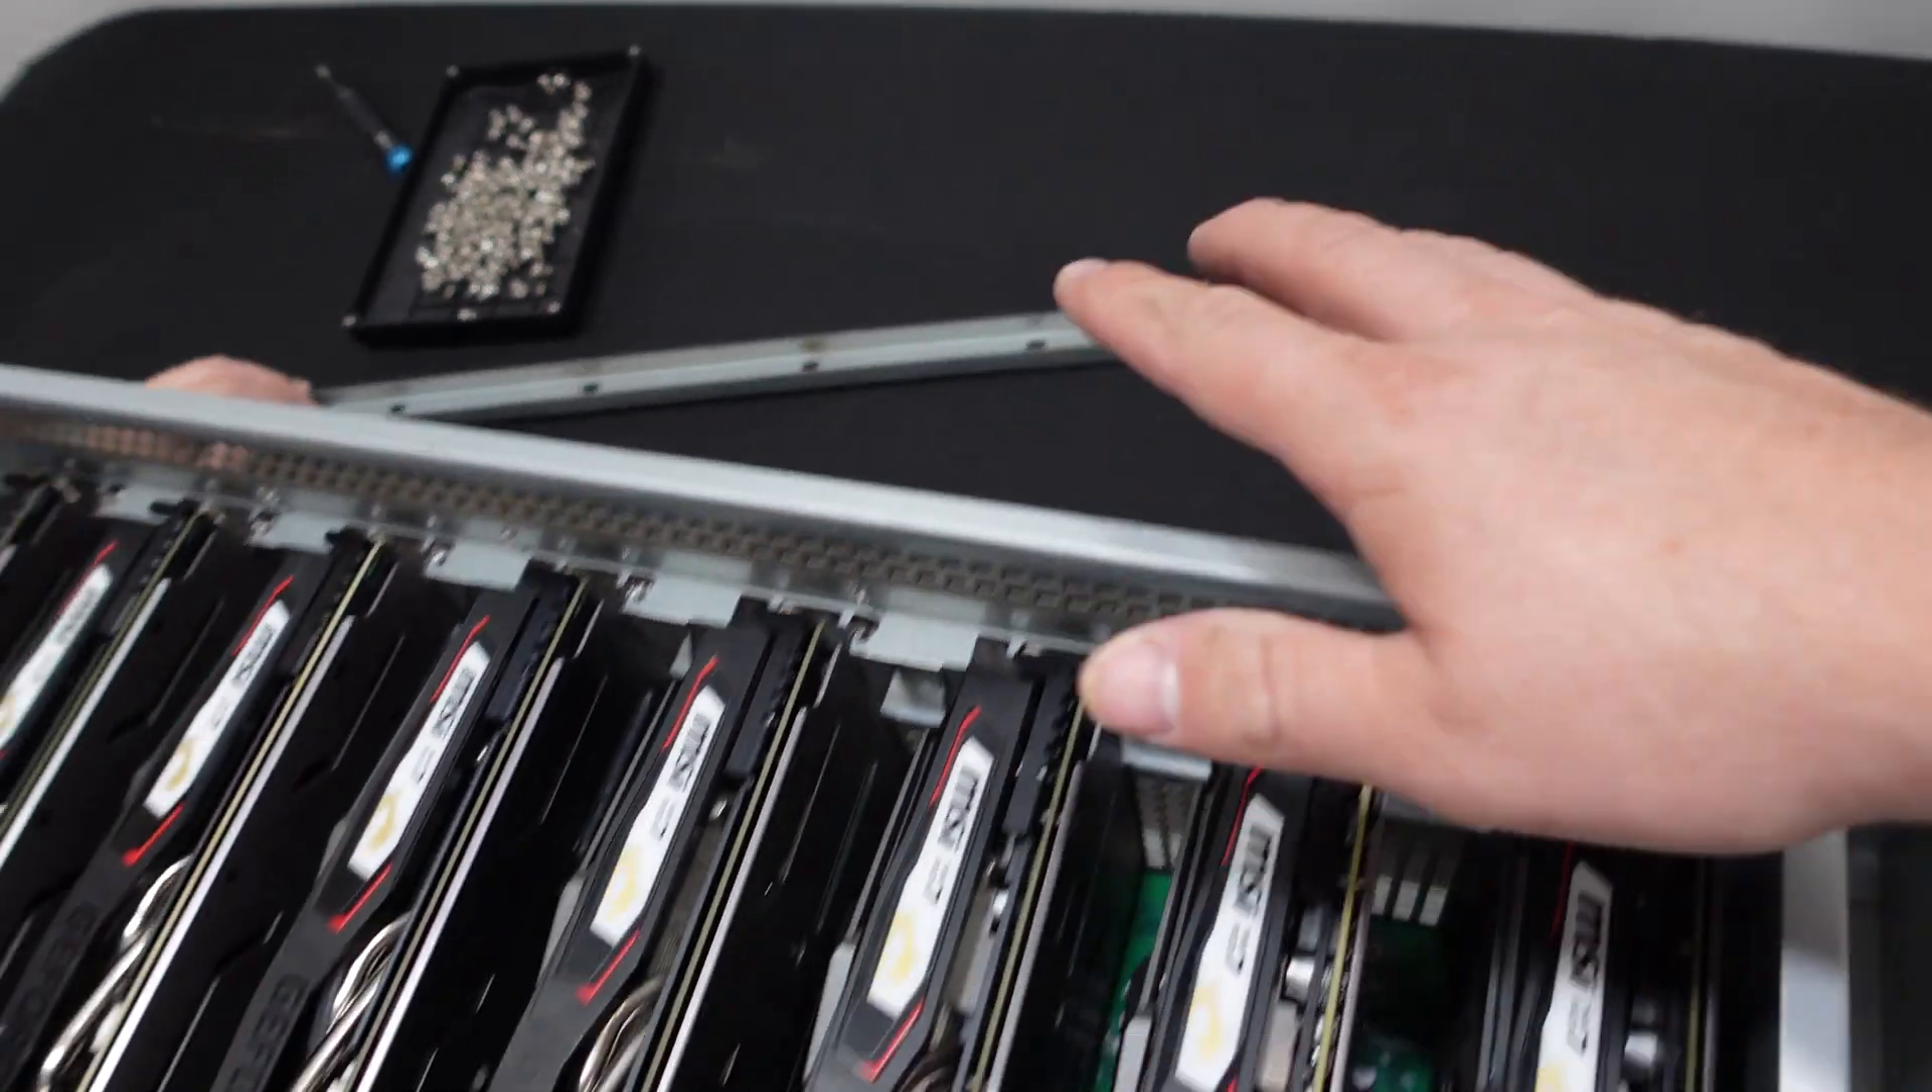We only did one set of screws per graphics card here, and we didn't put in the support brace yet.